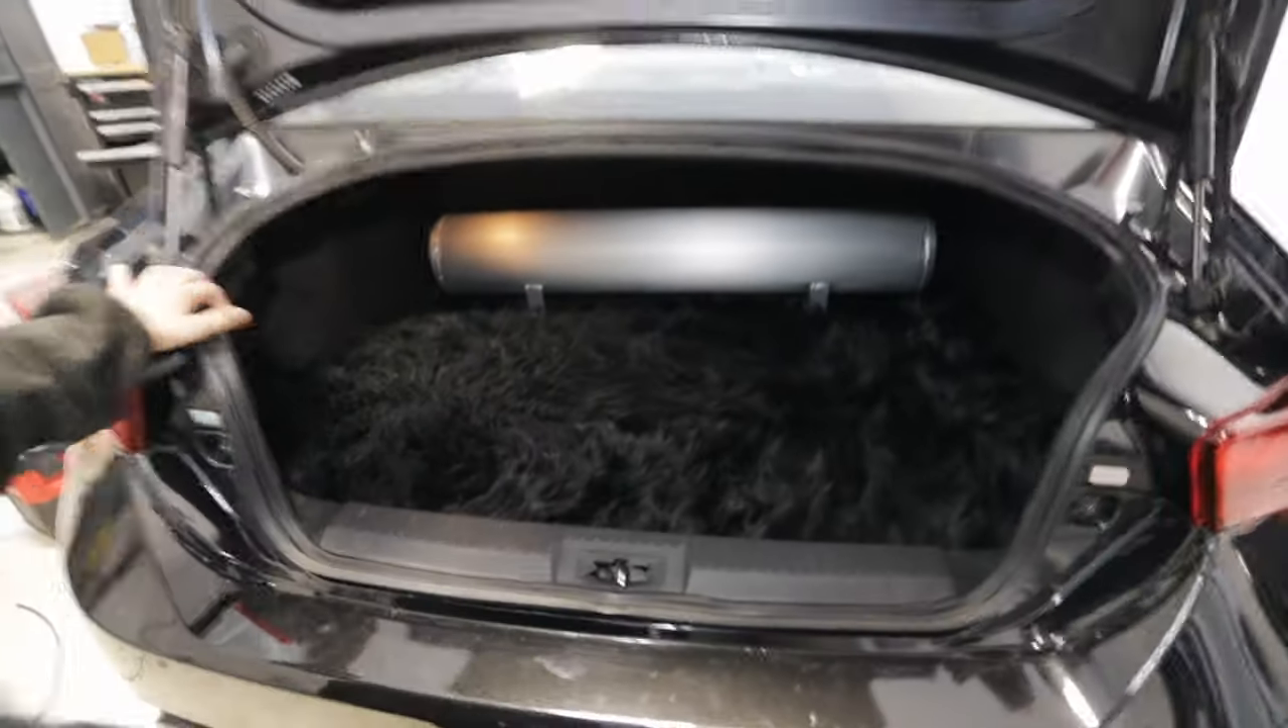Trunk liner is in and it is looking so freaking good.